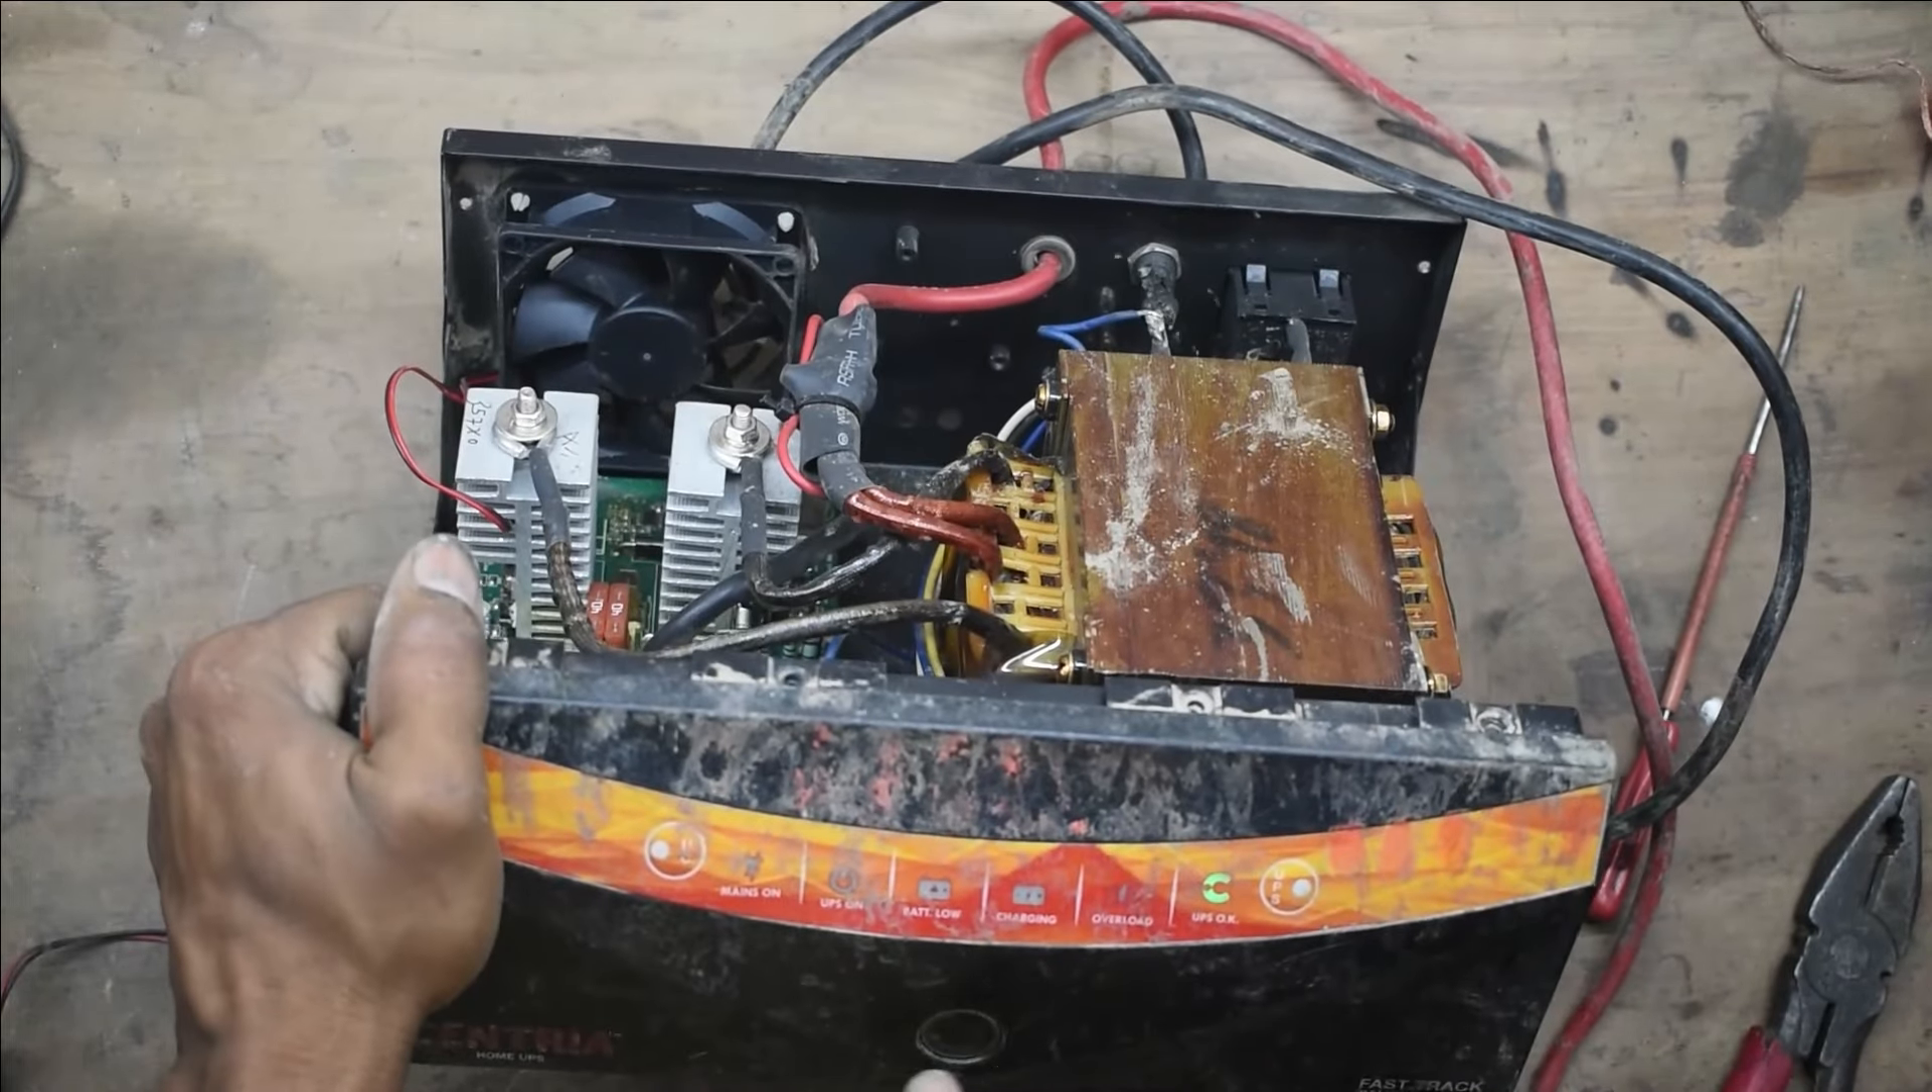चलिए इनवर्टर में हमारी फैन वगरा भी लग चुके हैं।